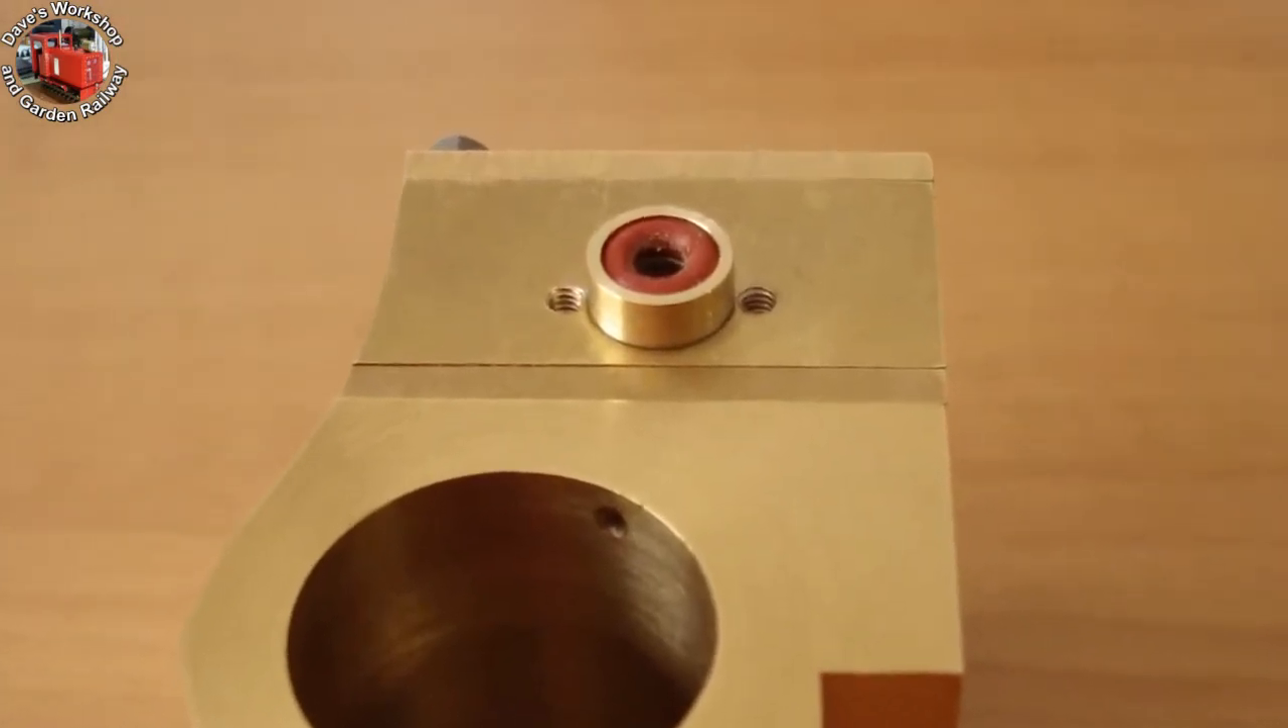Here's the rear bush with a BS006 silicone o-ring in place.